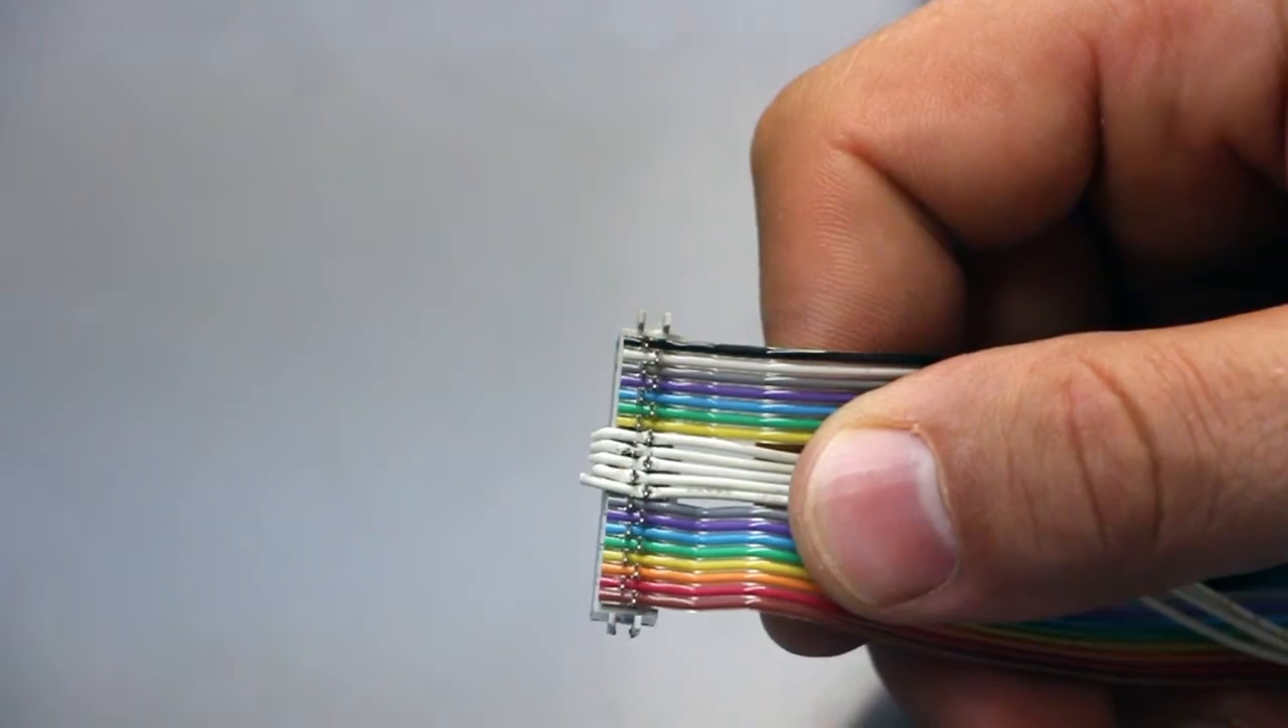So there's the finished left-hand side. As you can see, all five wires were replaced.